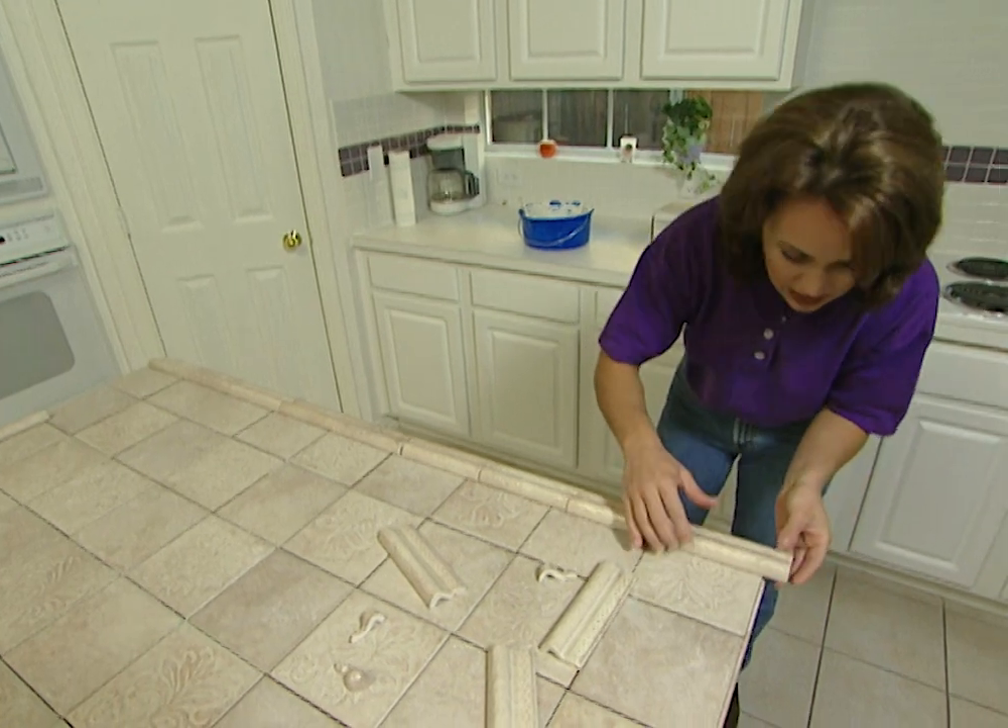Now when I get down here on the end, we have another overhang with the border.